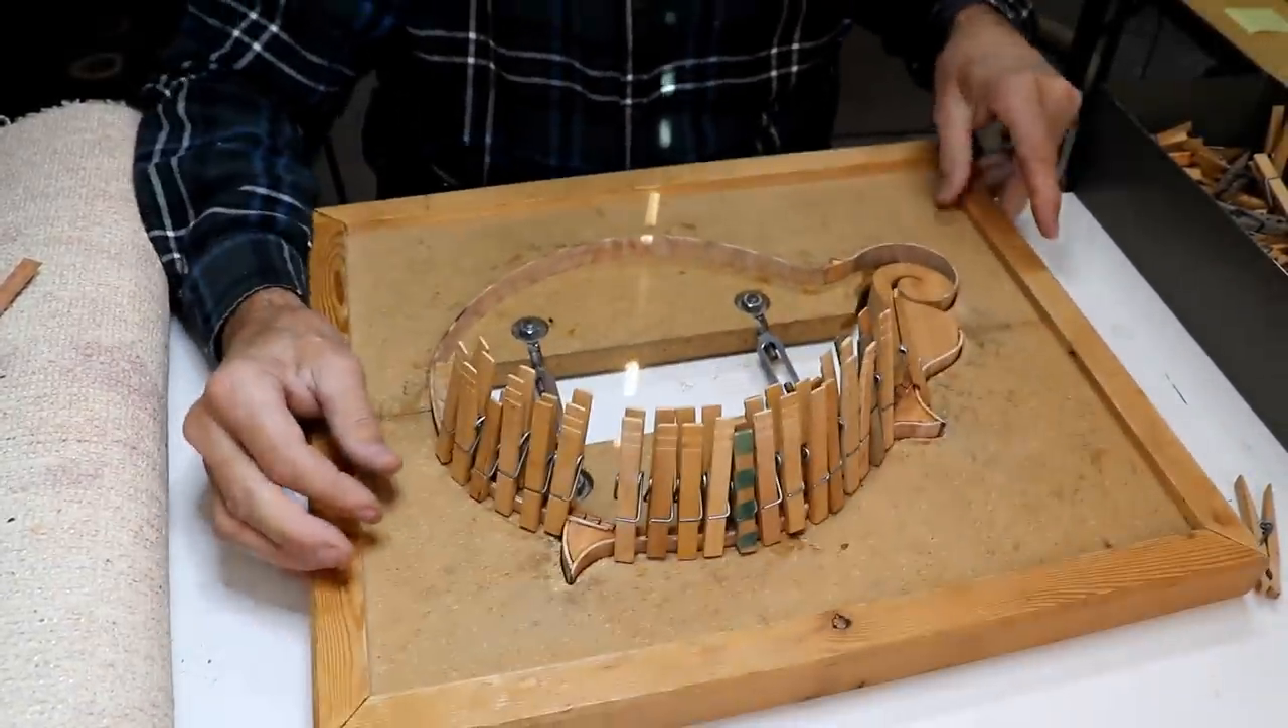There's one side all clamped up, as you can see.